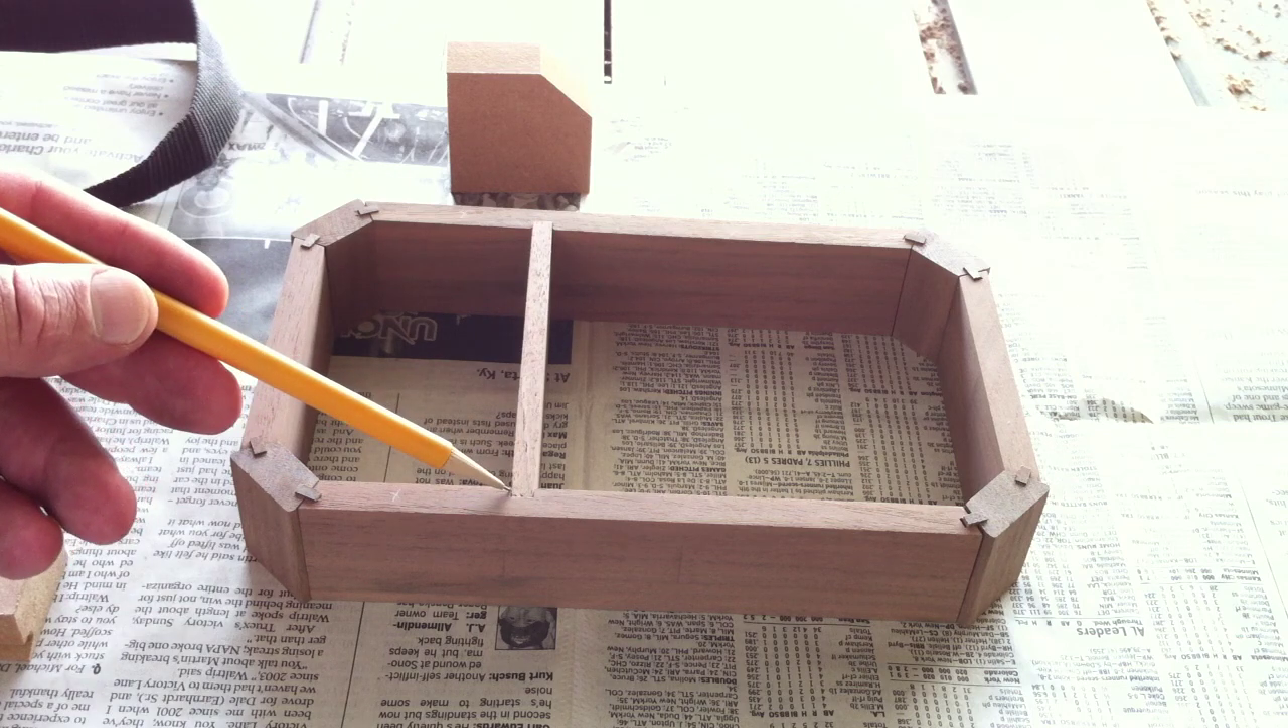I cut a couple of dados in the in the side quarter inch dados and installed this quarter inch divider.